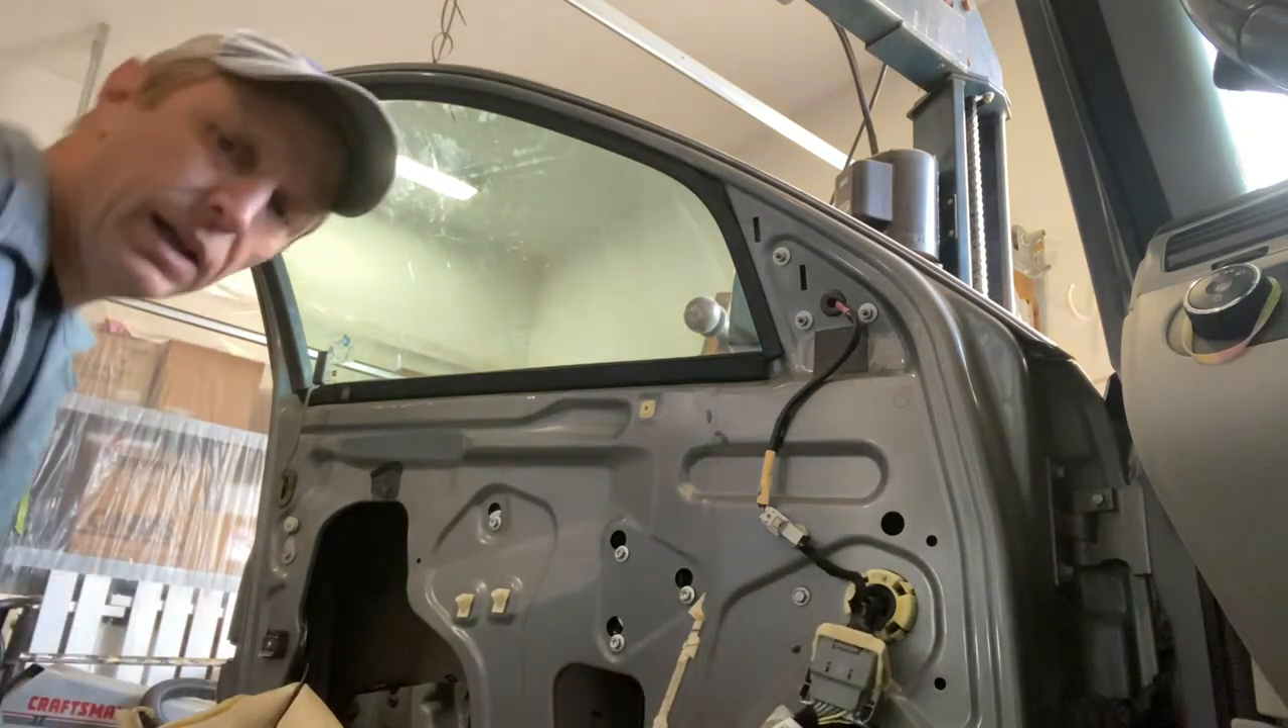Now the only thing left to do is reassemble this door.